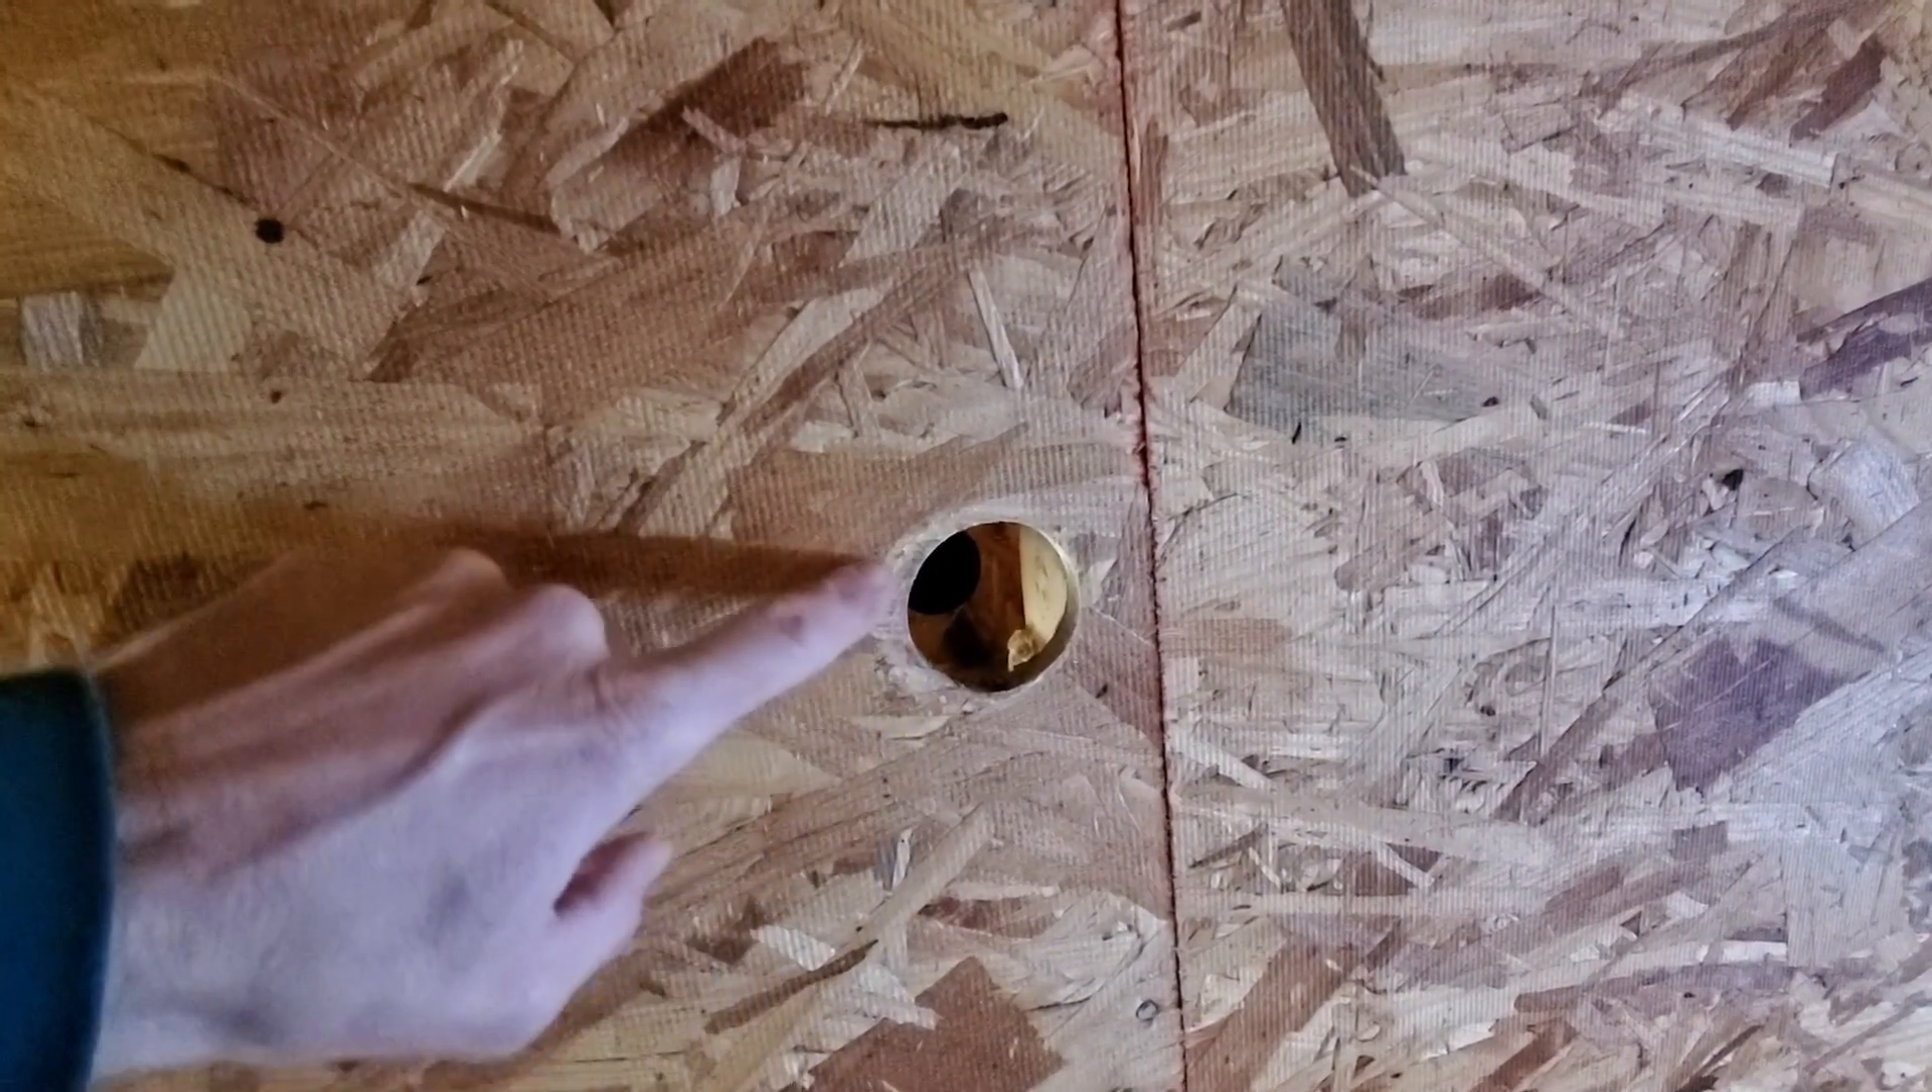My gas line comes through here but my hole is a little bit off it needs to be about where this line is.